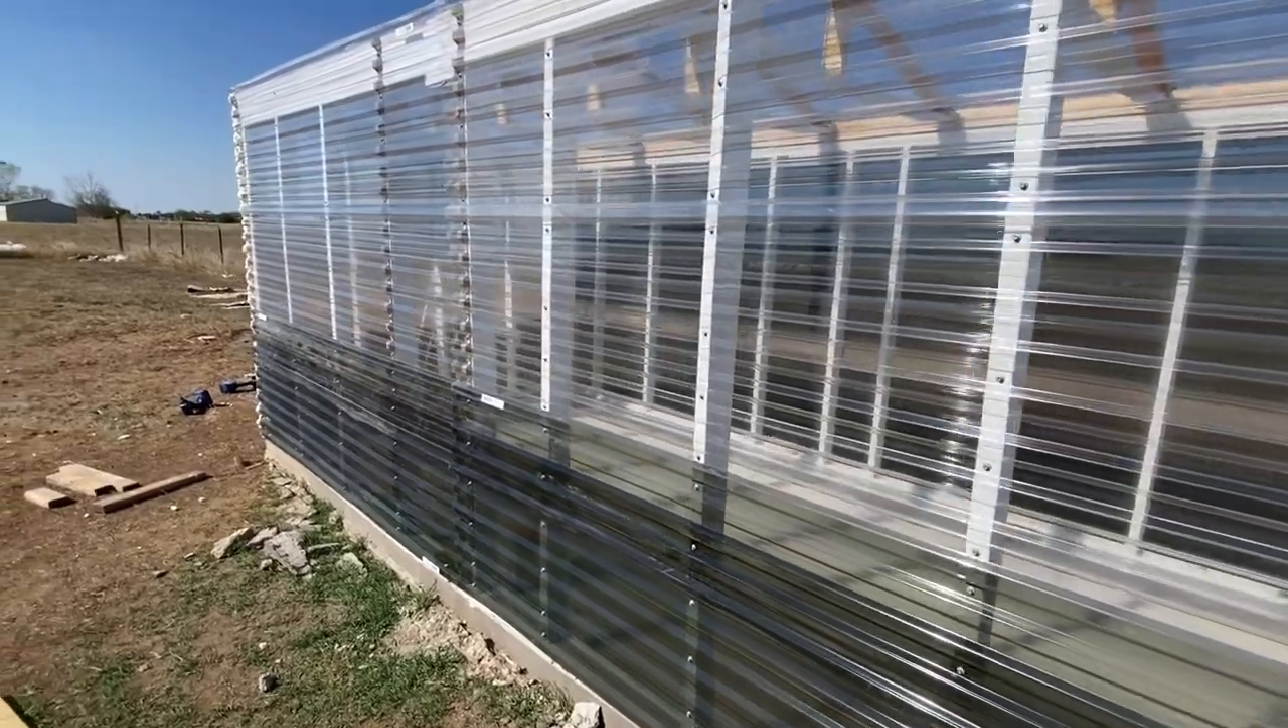We got all the, uh, the panels on. You can see we got them on.